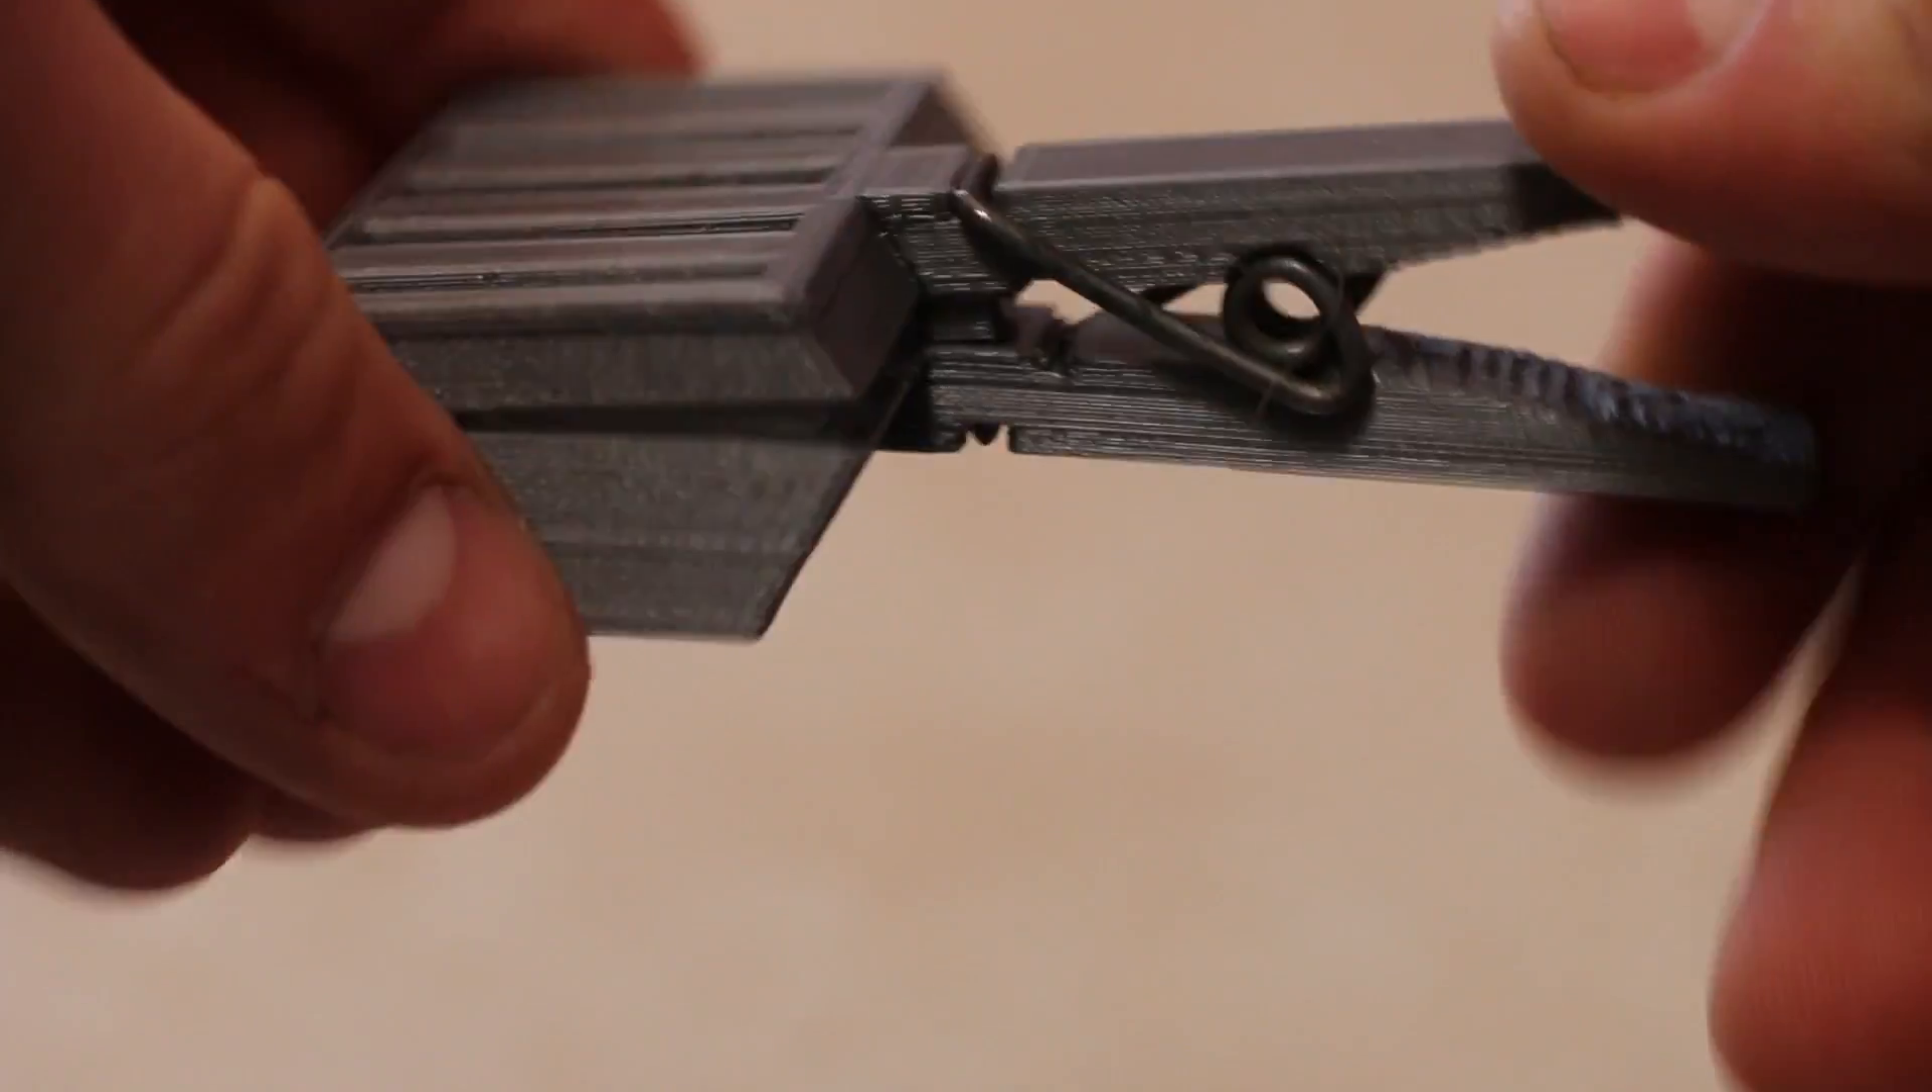All right so I went ahead and put the clips together you can see here.